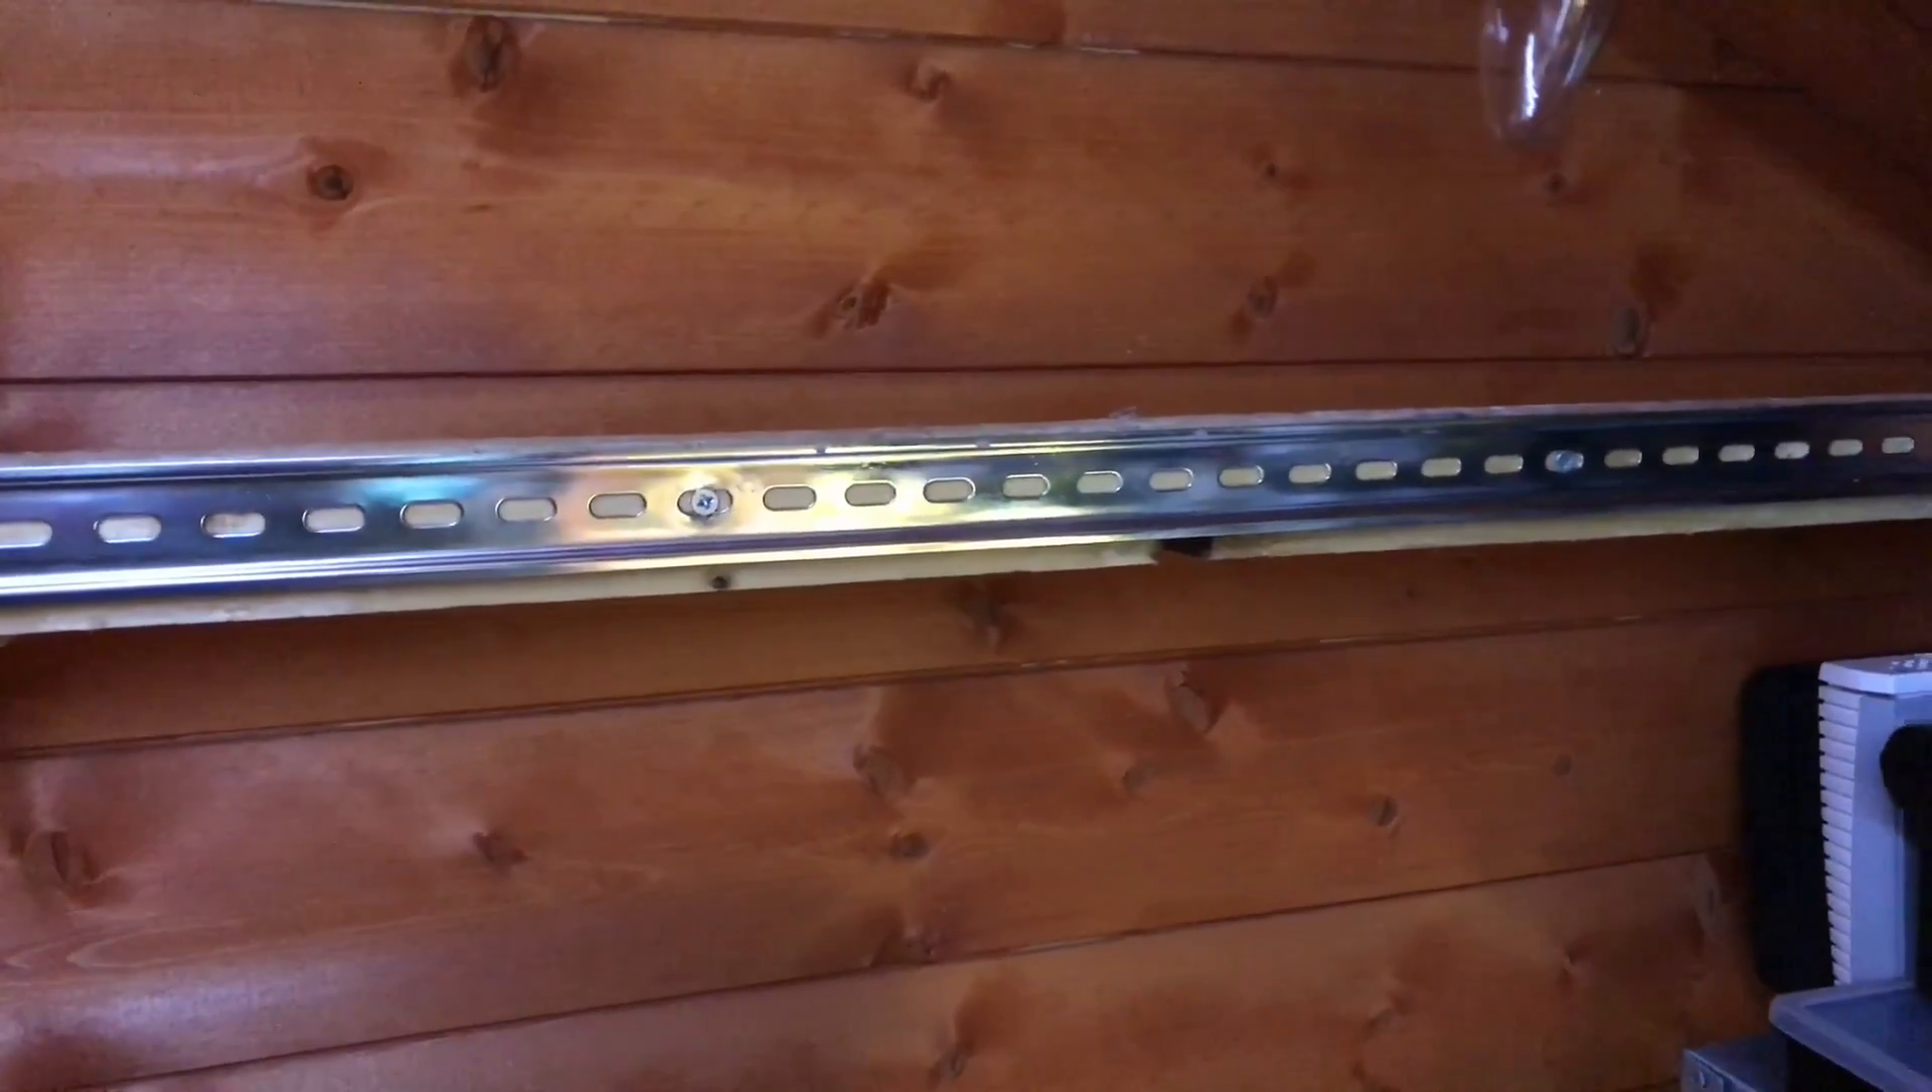There we have a one meter piece of din rail attached to the wall of the shed on that piece of wood.